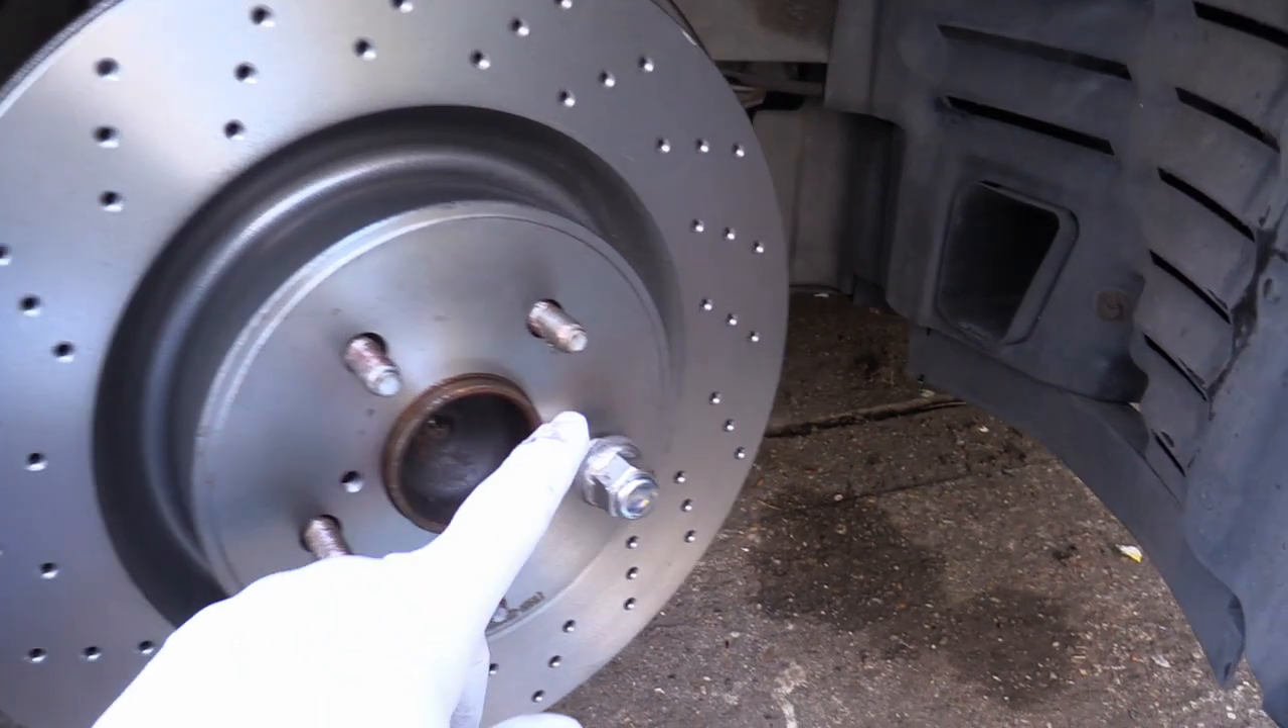That's the new disc in place and it will flop about unless you put a wheel nut on.